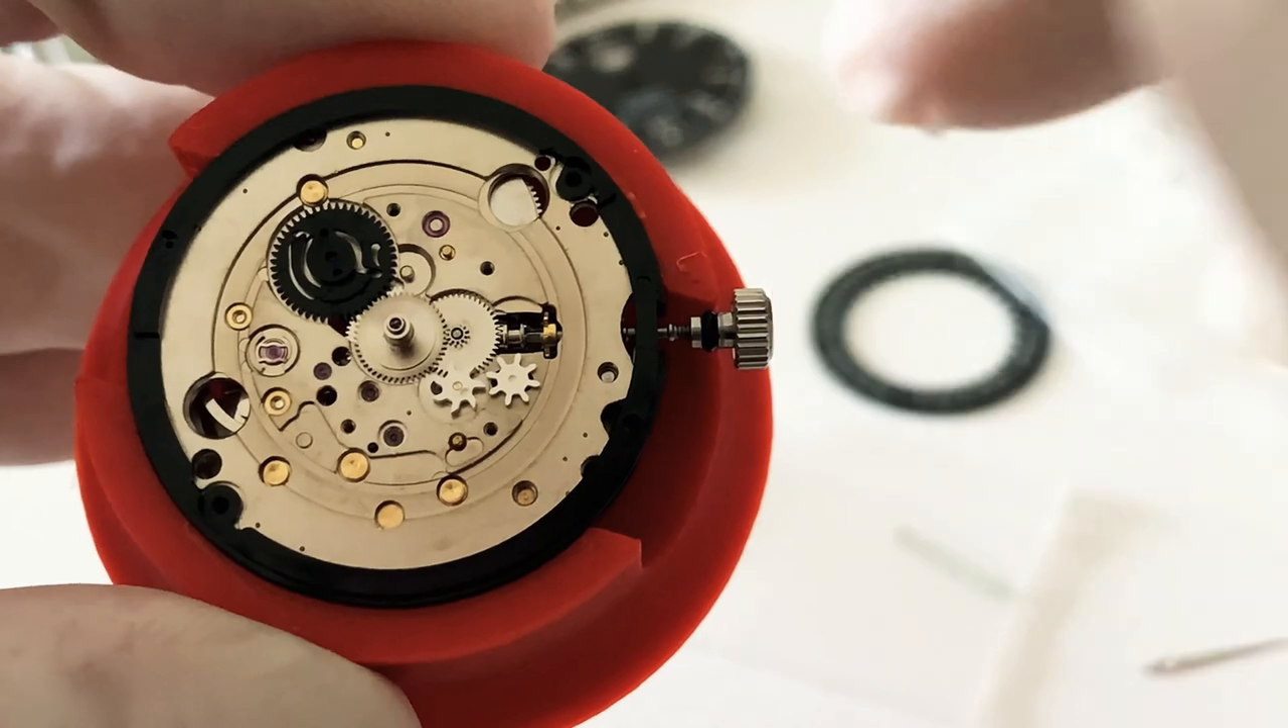So I'm just going to lift it off and here is the movement with no date or no day wheels.